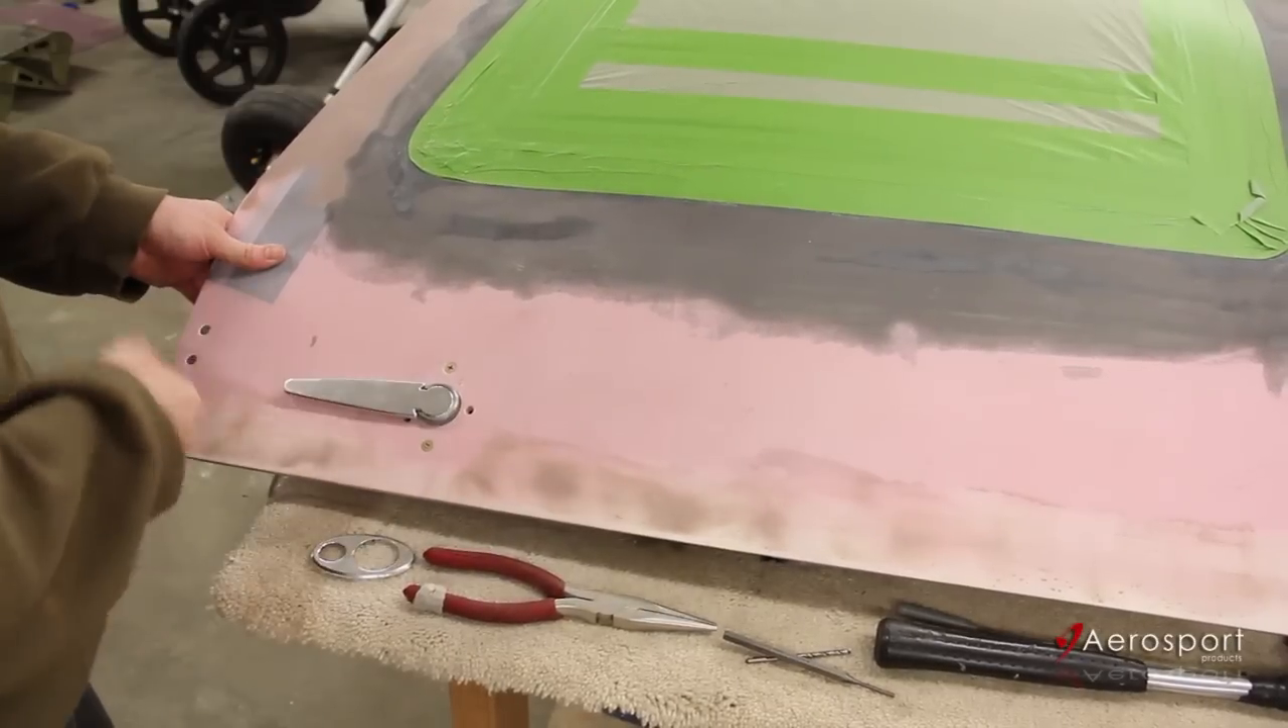There we go, so the handle is installed and works great.